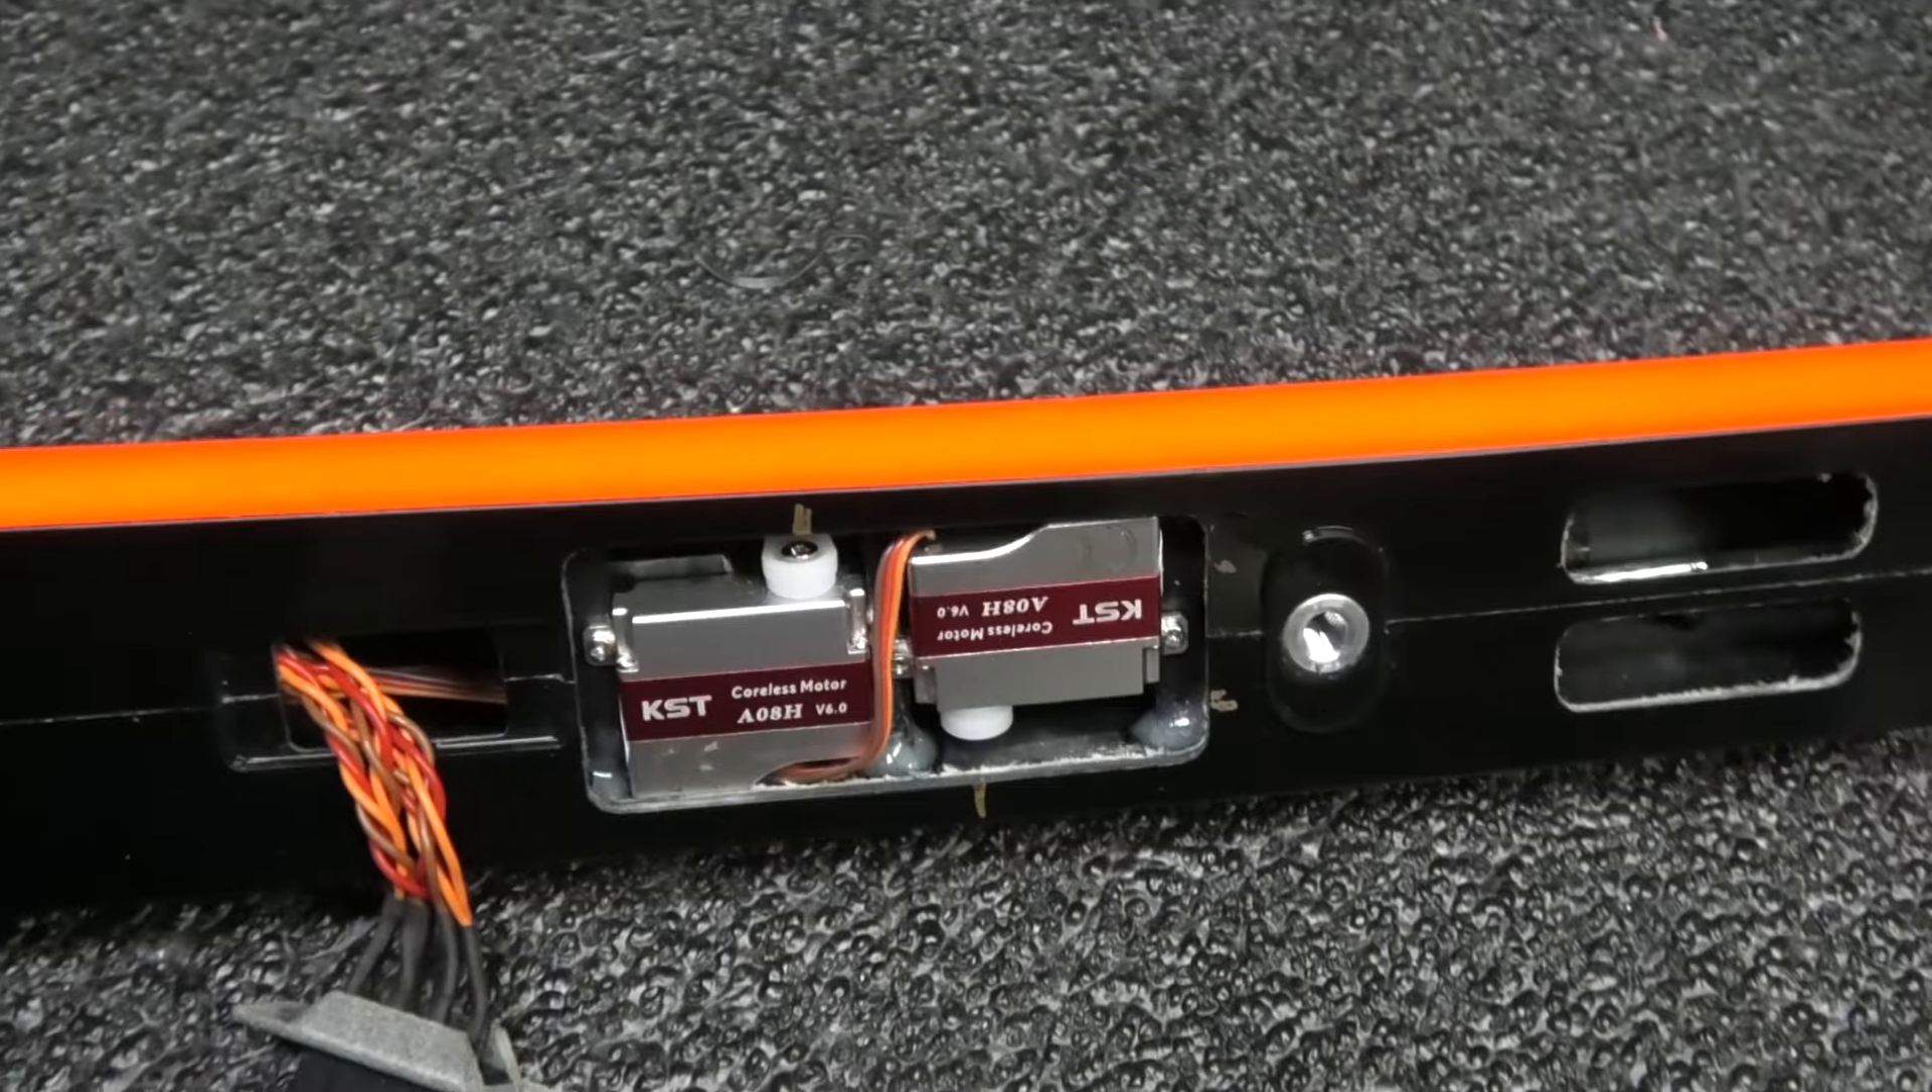The servo installation is done. So we have our servos in.